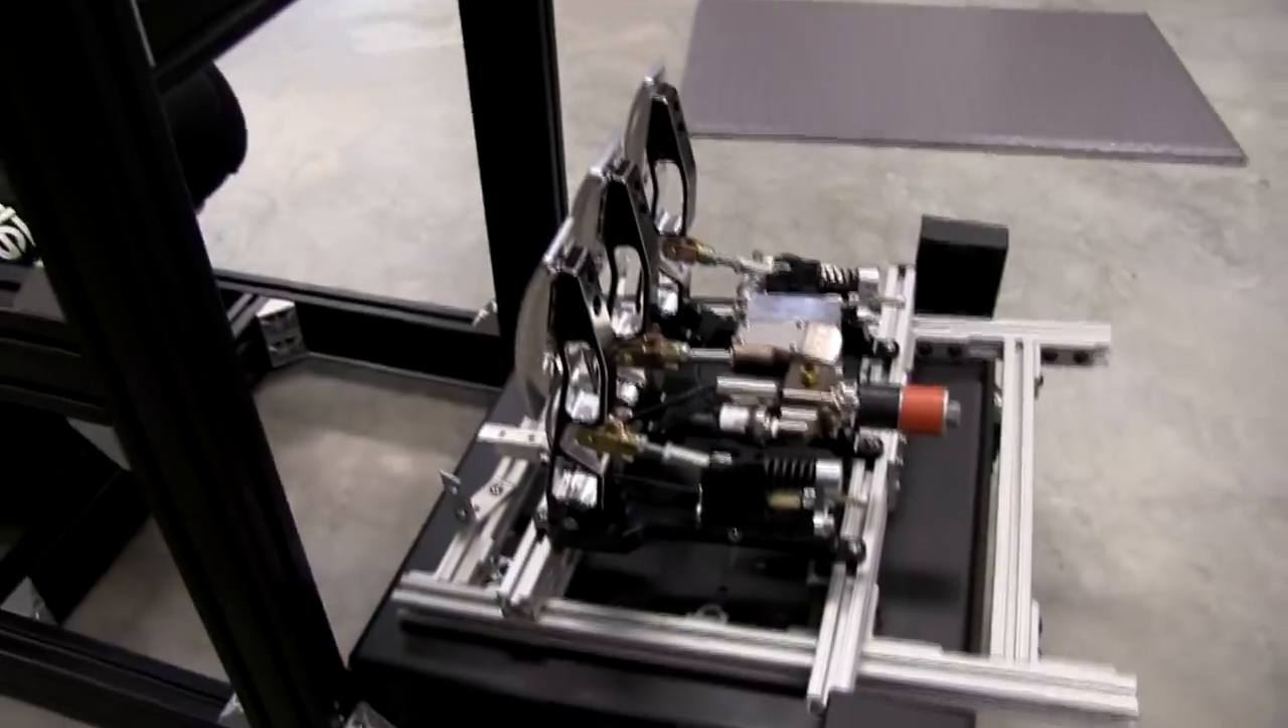I've got the pedals mounted now and I'm using the always beautiful HPP PRX SEs and they're on my 10 series 8020 profile.